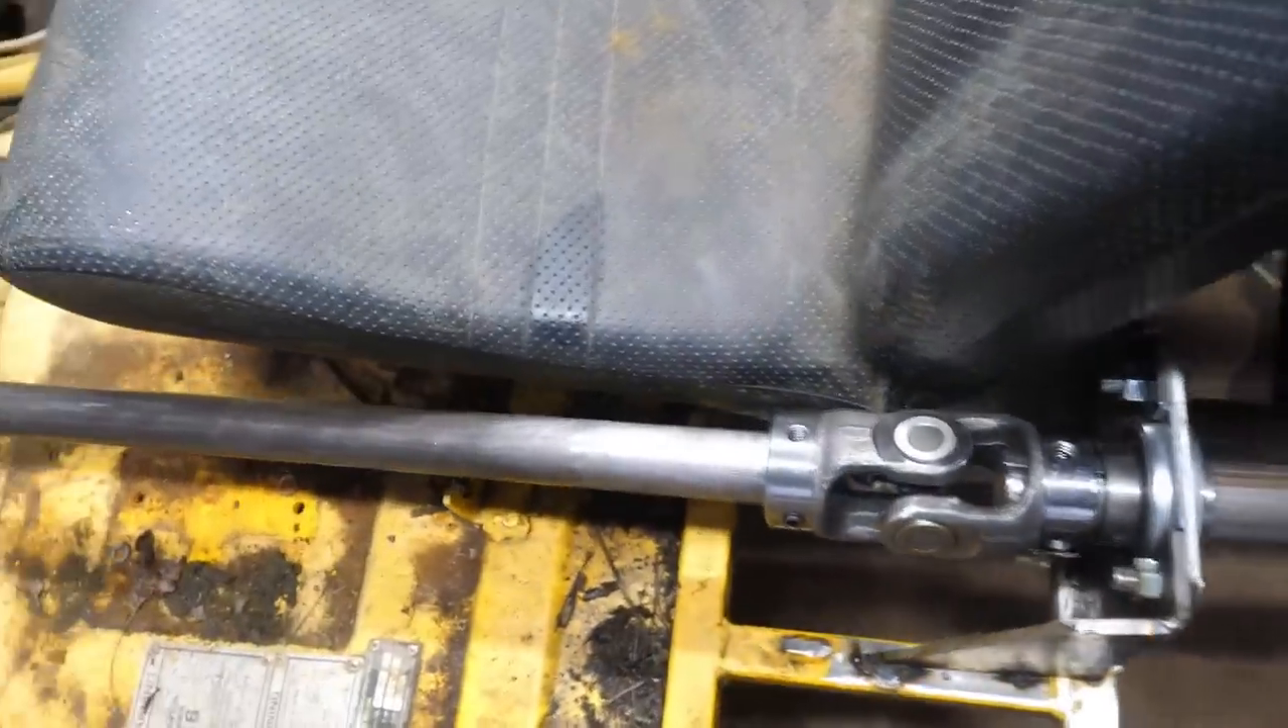All right, guys, so there goes the drive shaft, and as you can see, it is really close to this passenger seat, but what I'll do is just go ahead and bend some sheet metal out and make a box to enclose the drive shaft.